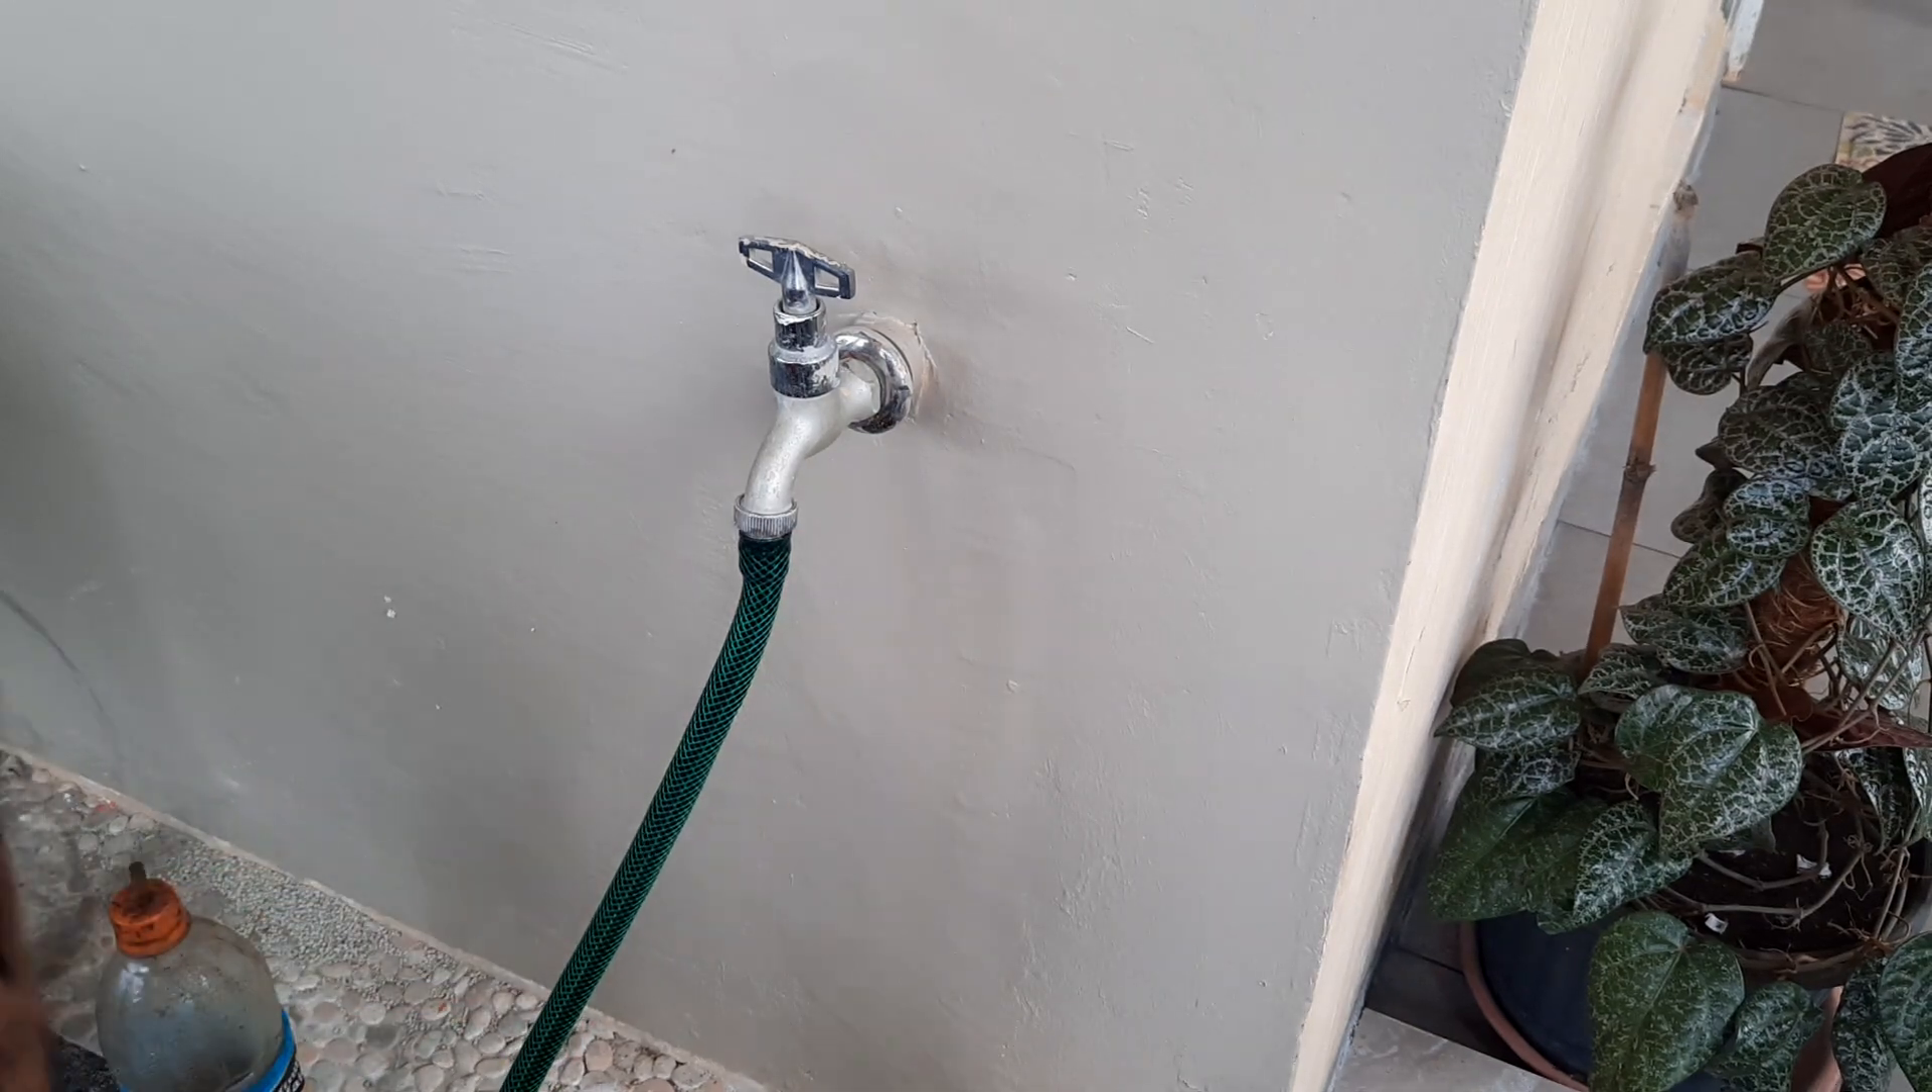Ujung selangnya sudah terpasang pada ujung kerannya jadi tinggal ngasih penguat saja.